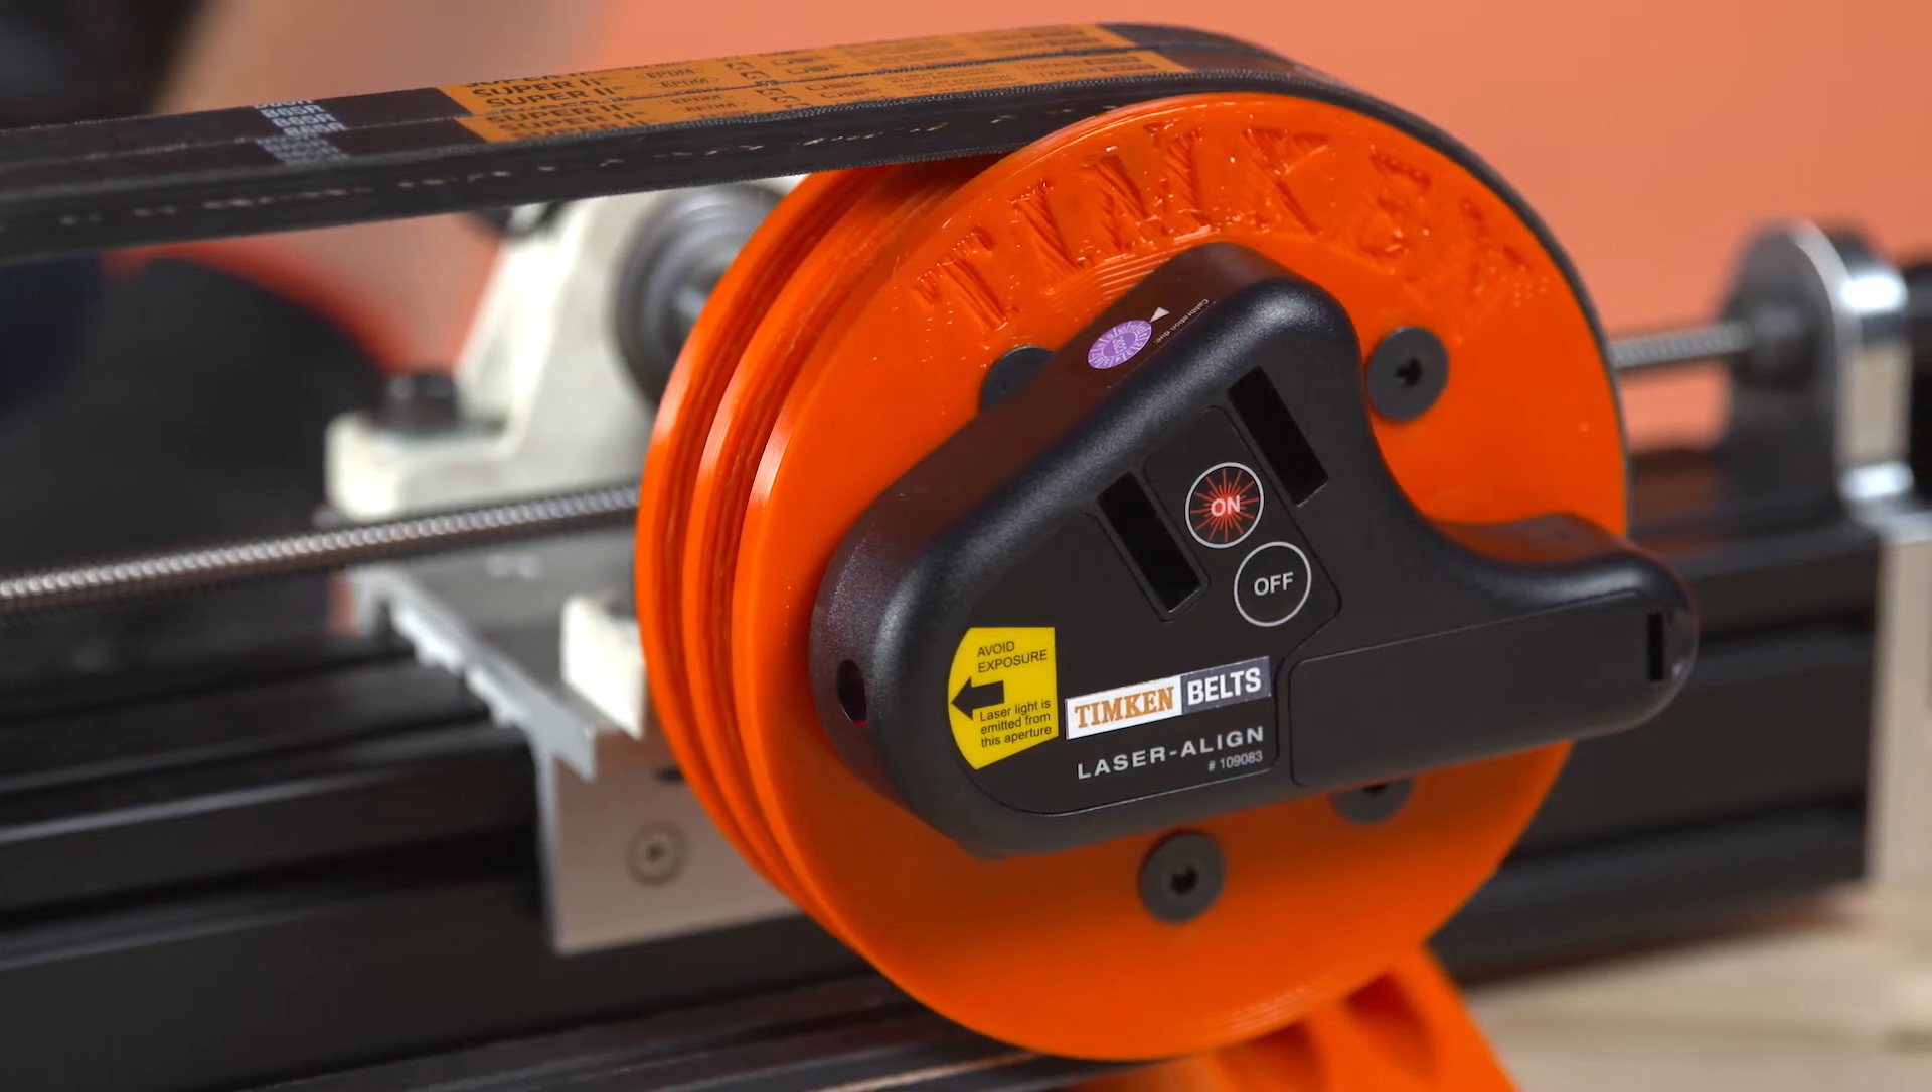Laser align is magnetically mounted against the side of one pulley.